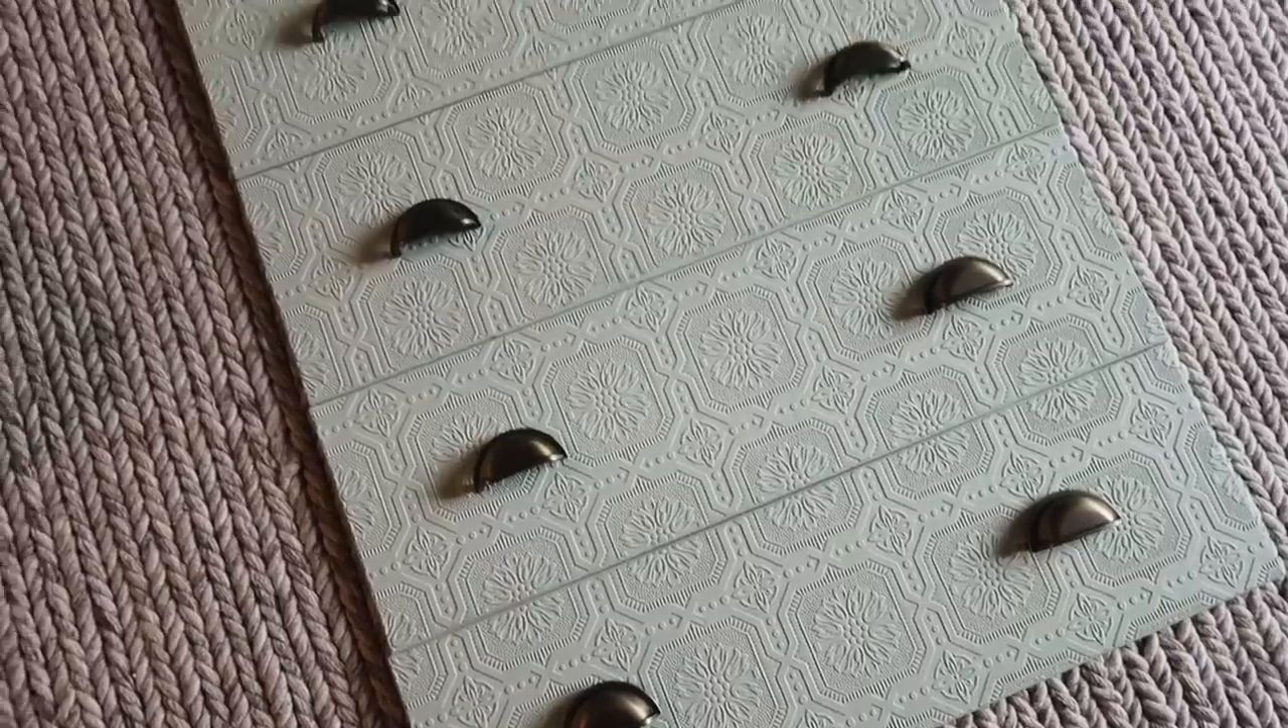I just went ahead and added all of the handles to the front of the drawers and it looks amazing.